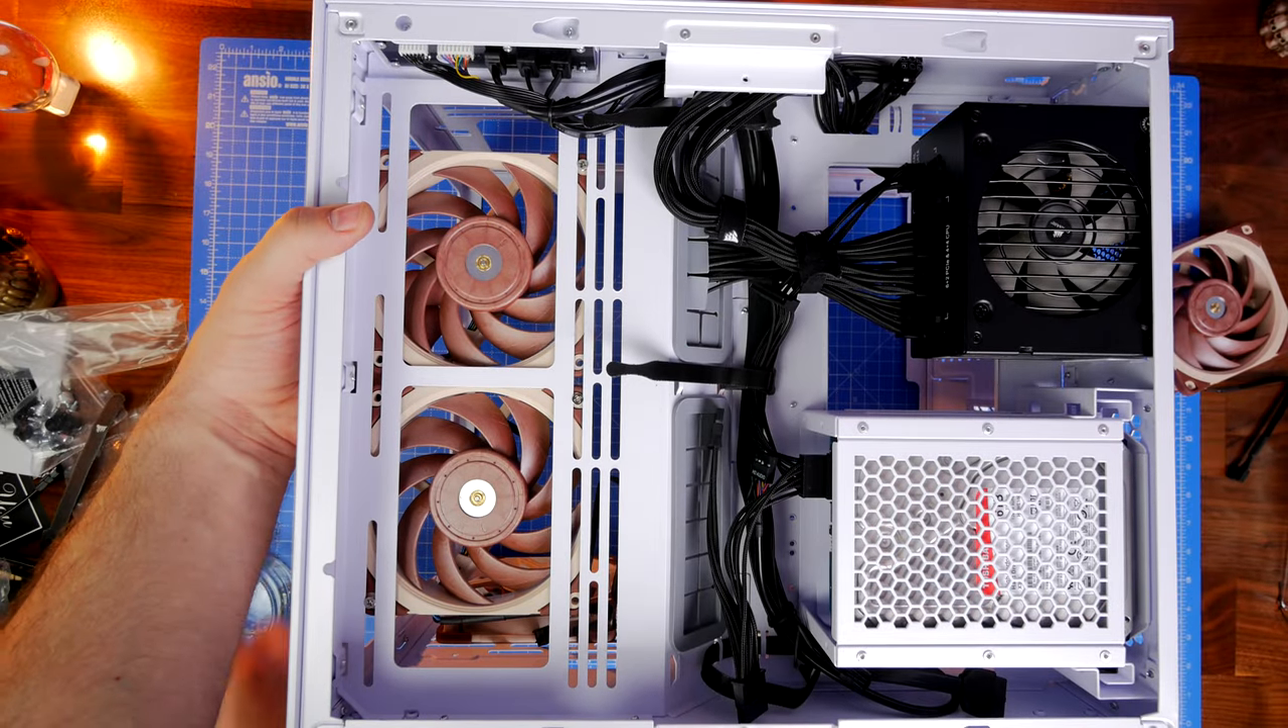You can see that when you install two 120 mil fans on this back plate you actually have some large gaps at the top and the bottom.